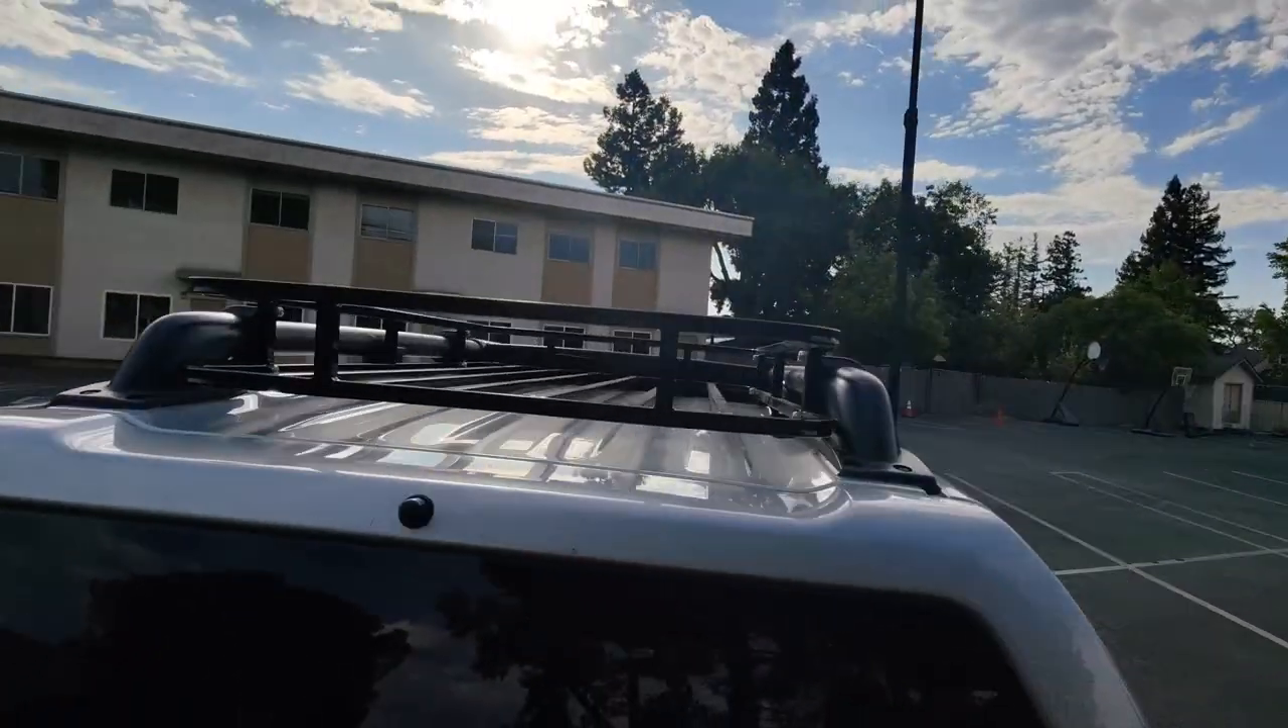All right you guys so the Xterra's roof basket is officially fully installed.